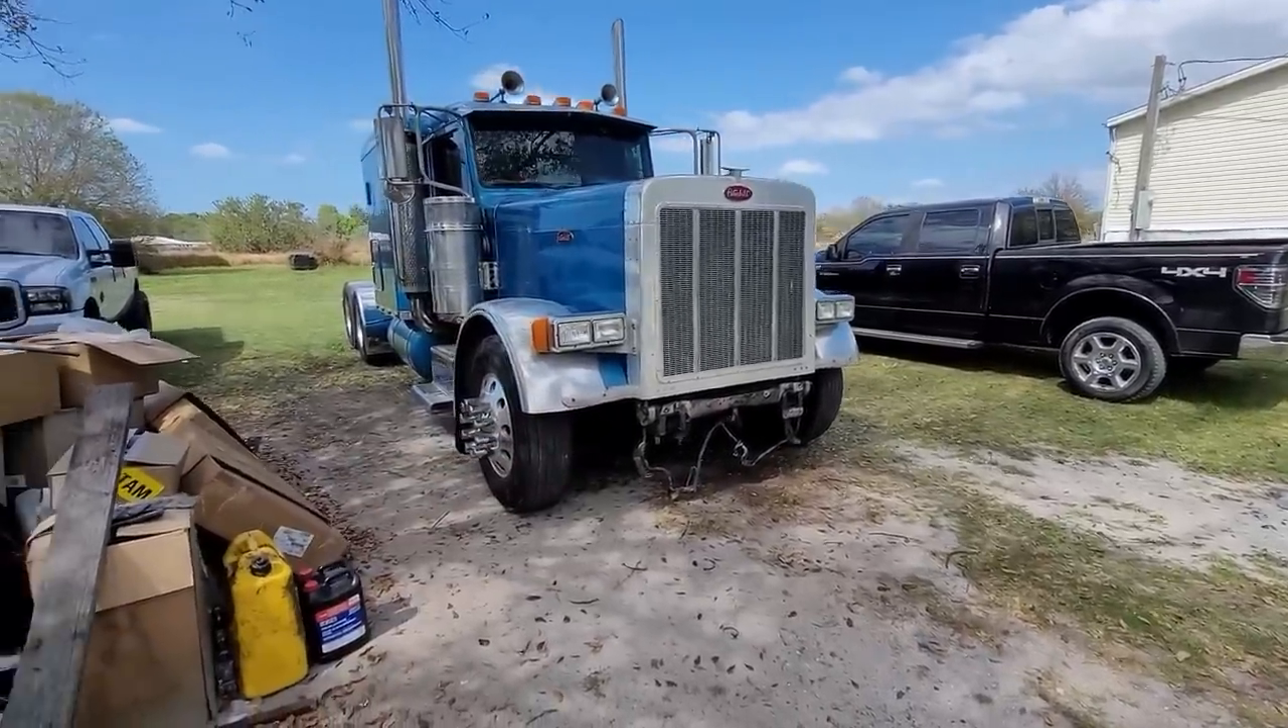We finished everything last night except we didn't throw the bumper on.